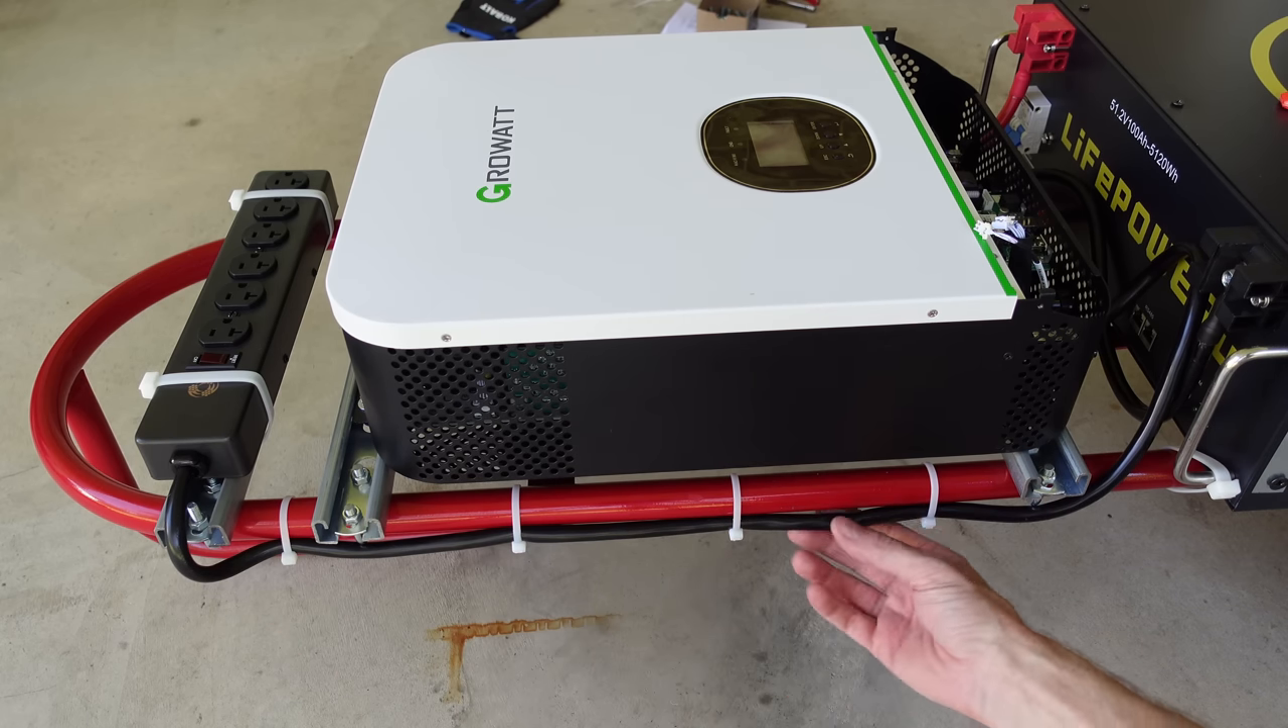So and I have that wire zip tied in multiple places along the path here just to ensure it does not get pulled and it is well restrained.